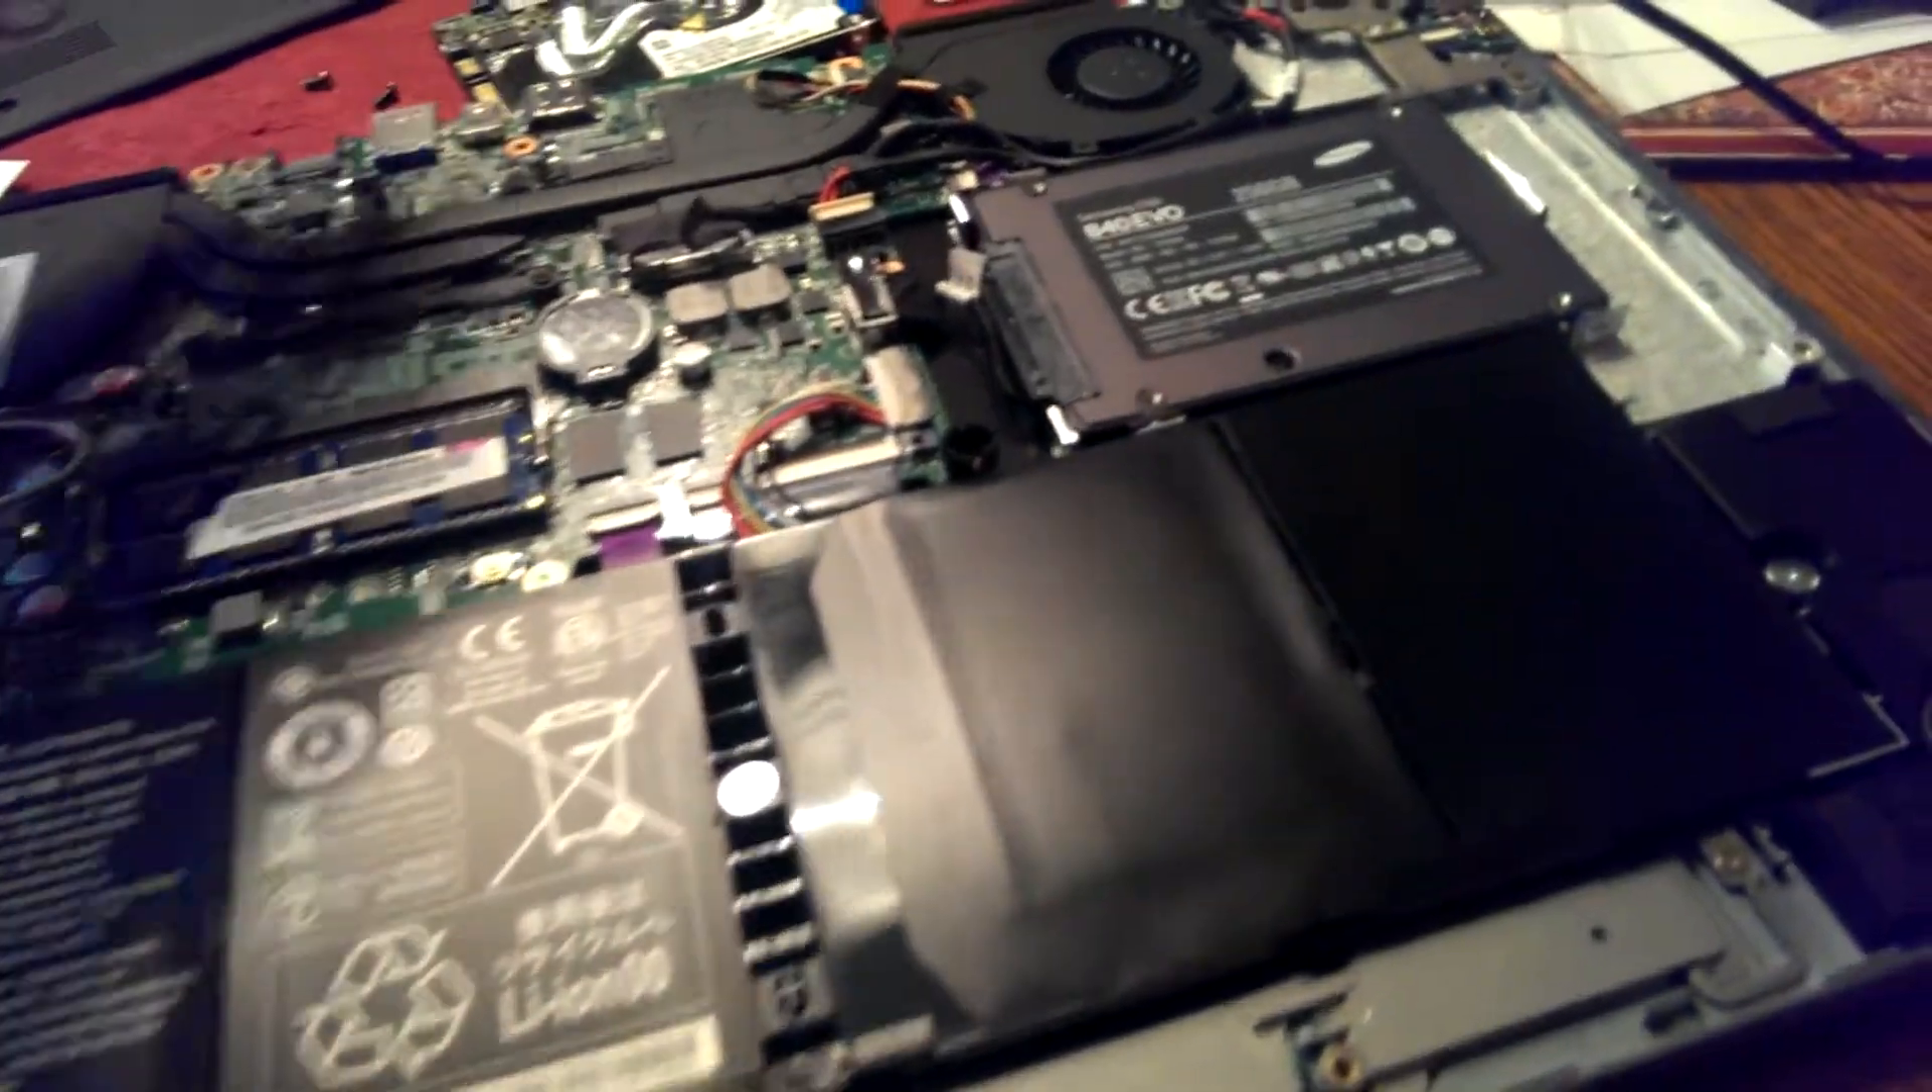I took out the 1TB hybrid drive here, 2 .5 inch, and replaced it with a Samsung 250GB SSD right there.